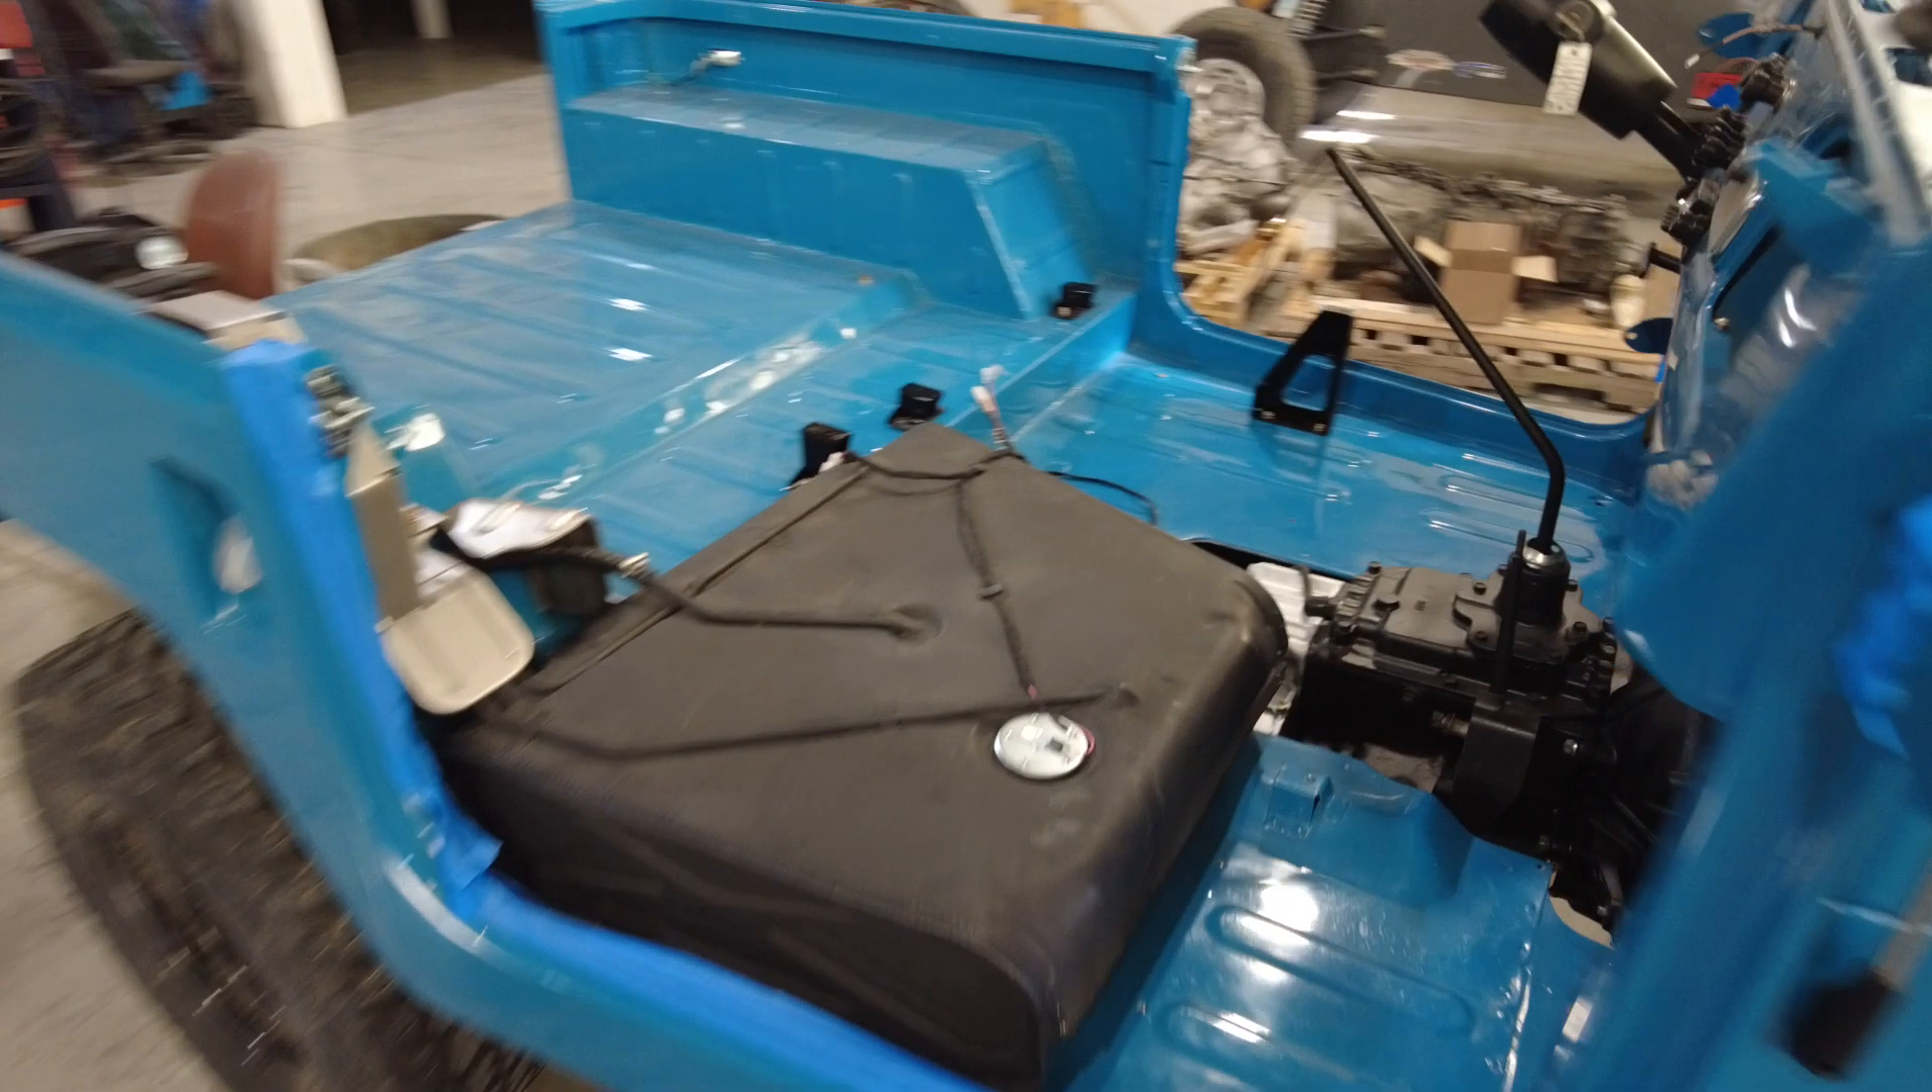We've got some of the interior done waiting on transmission tunnel waiting on a gas tank cover.